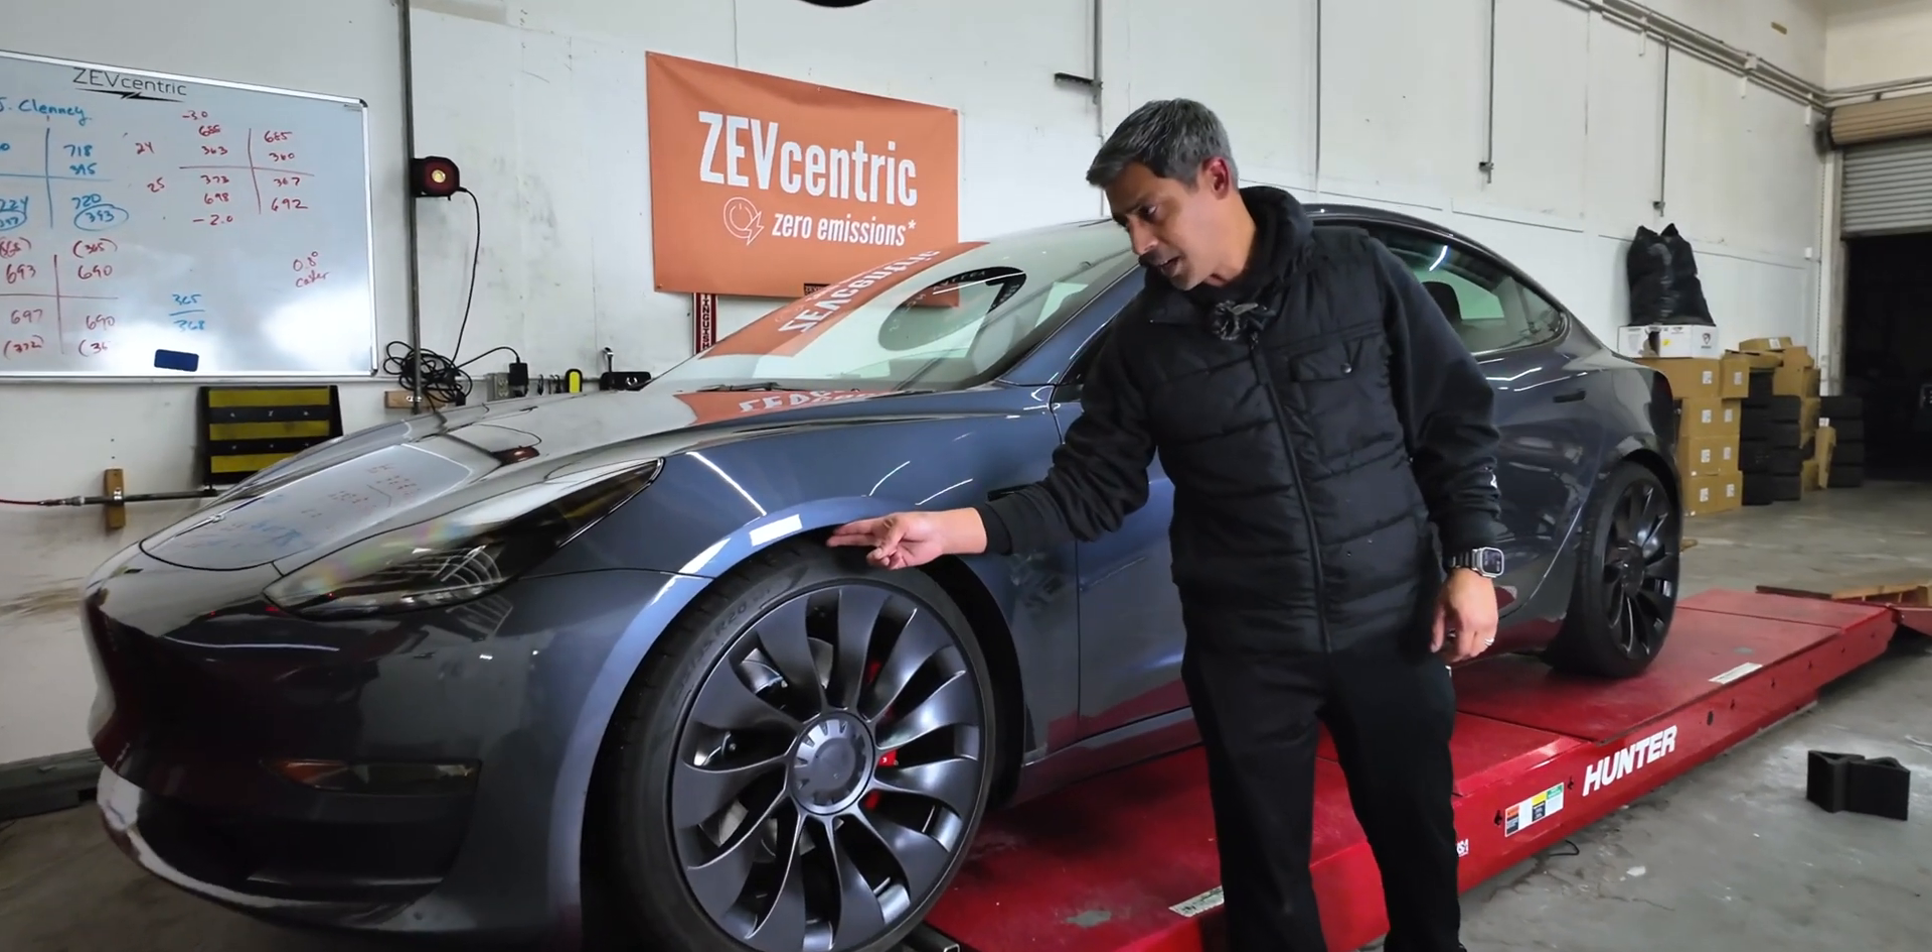All right, check it out. Wheels are on. Car is done.